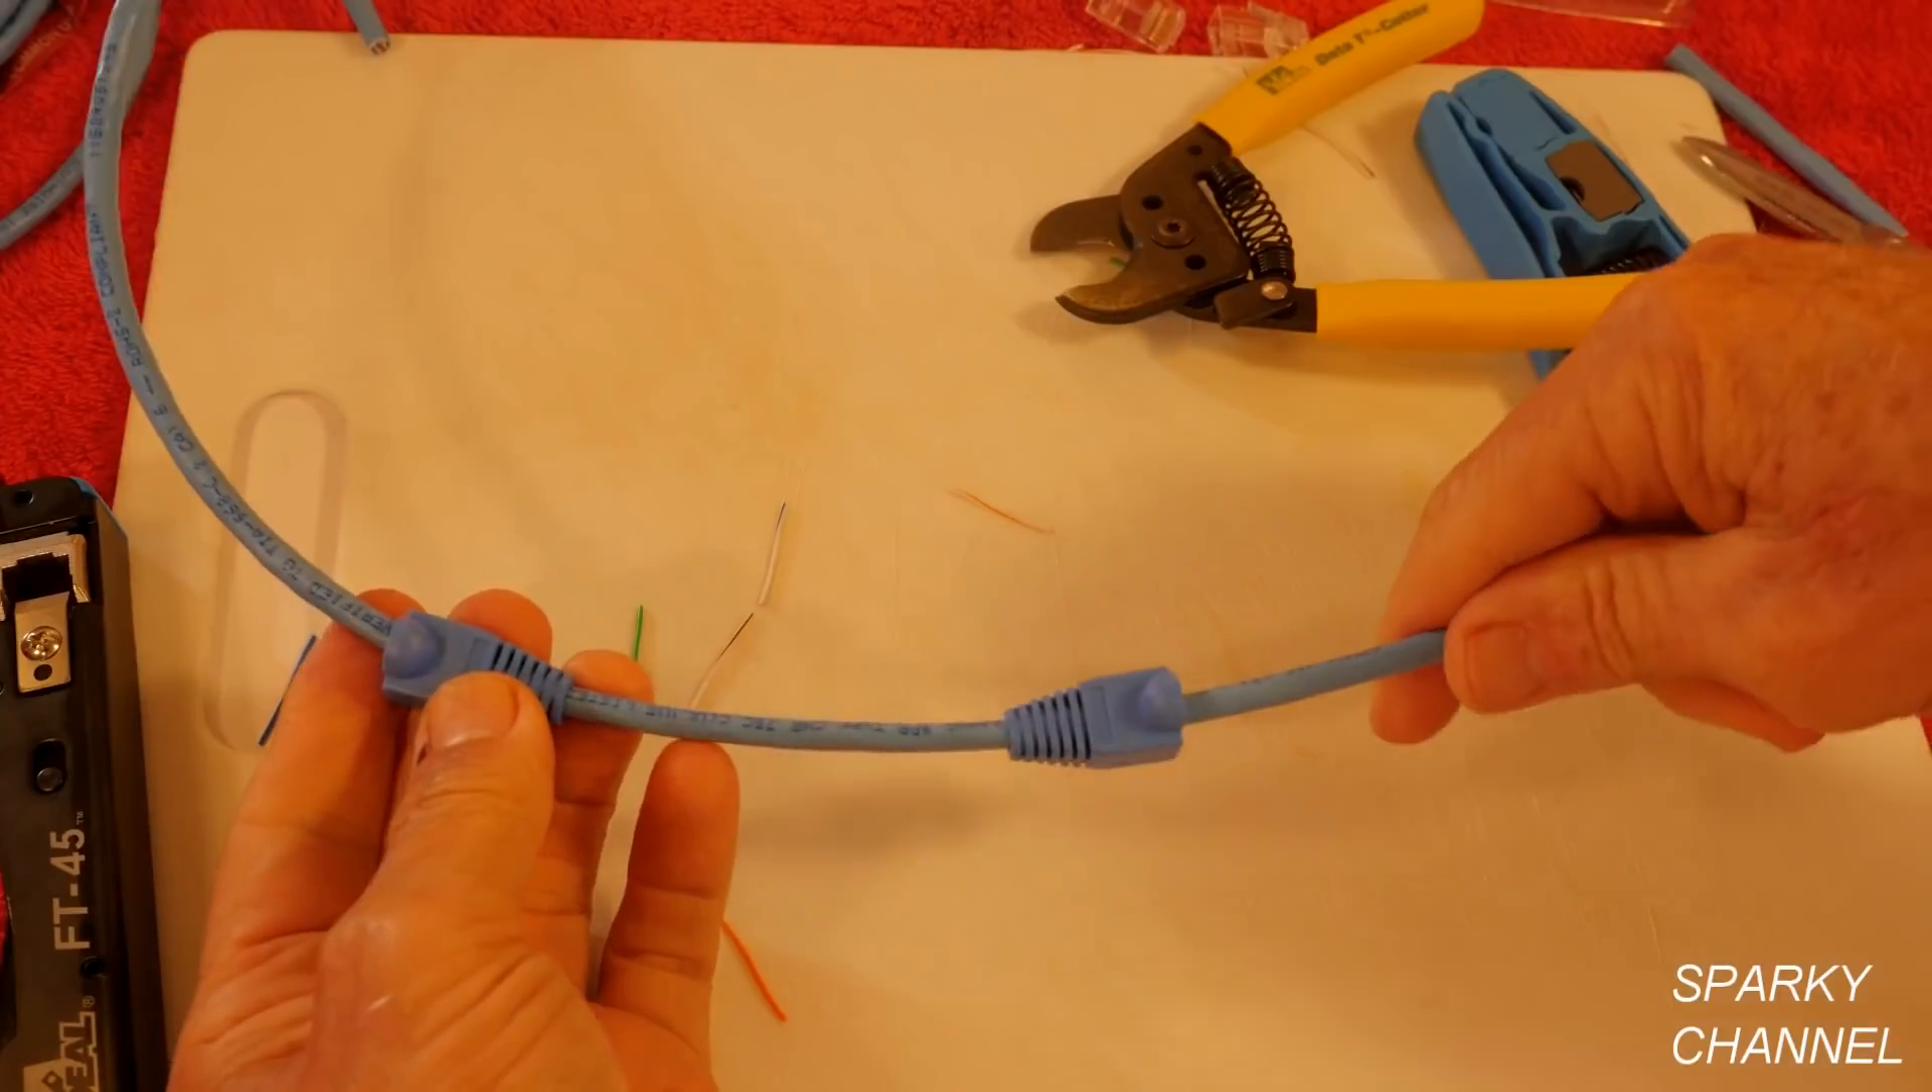You see, you got both your strain relief boots in place now, ready to go.